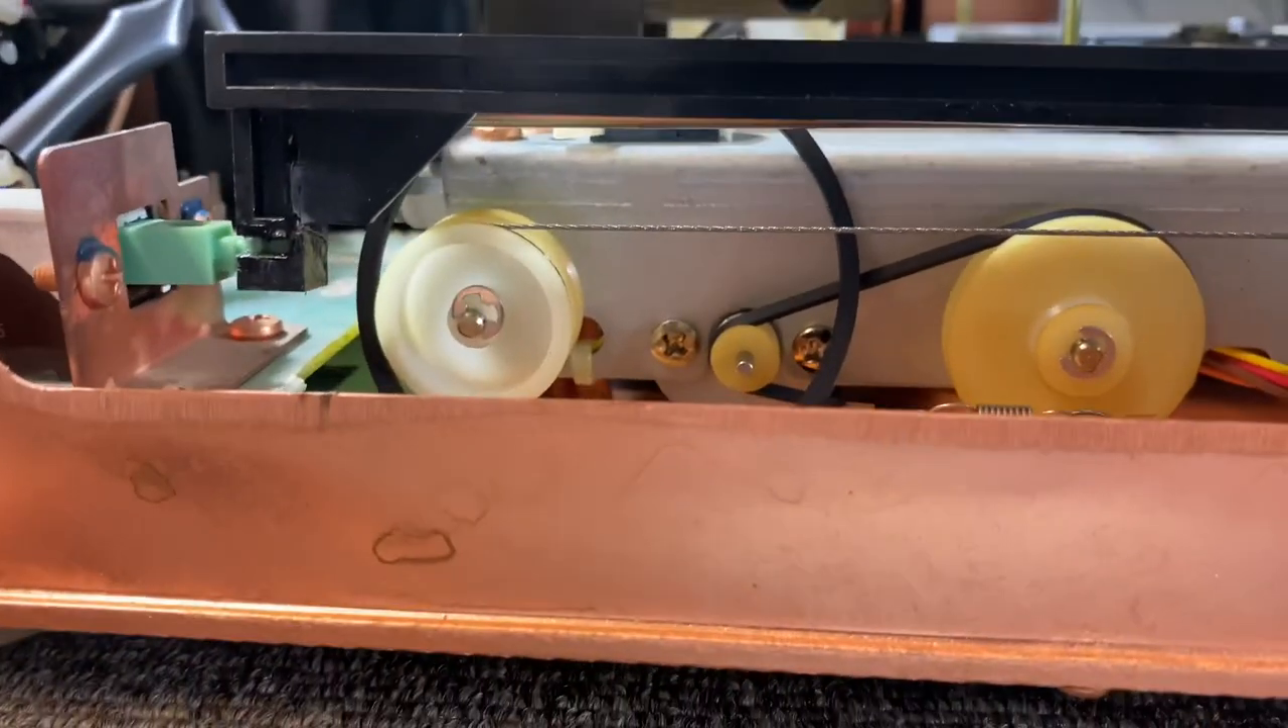And so we have it in place. That's the new belt there.